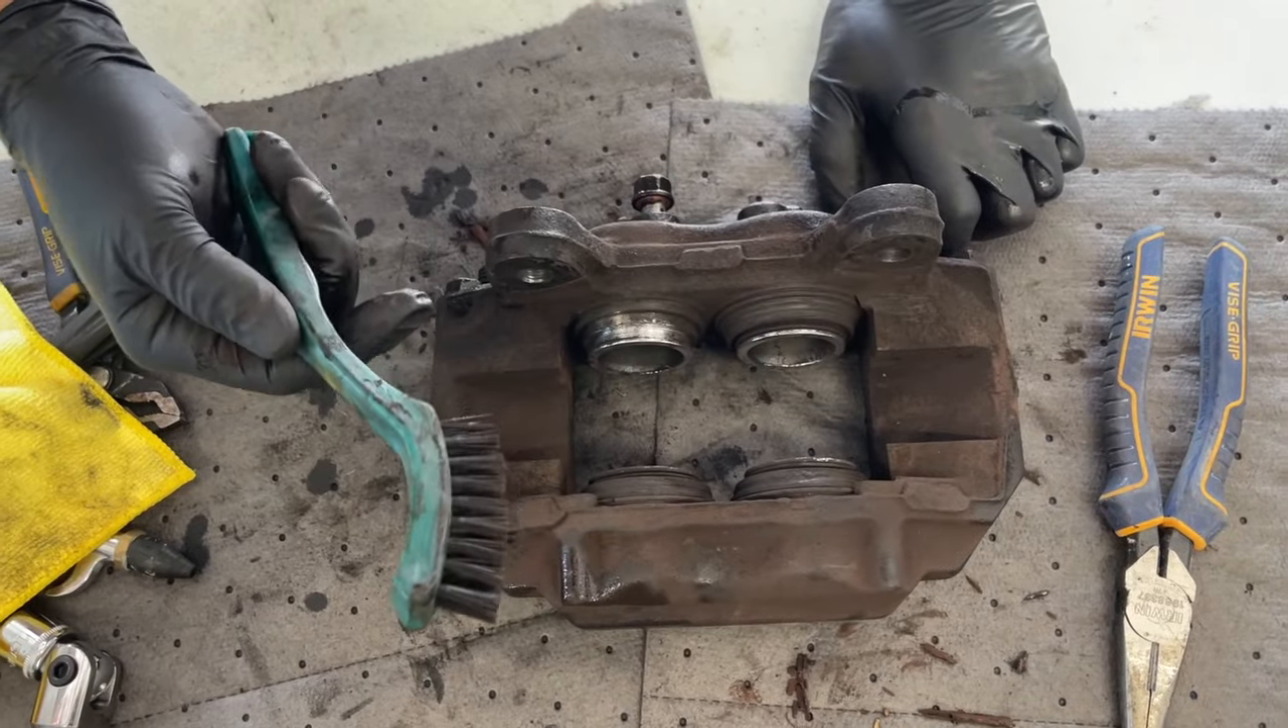And then now we have both of our pads out.